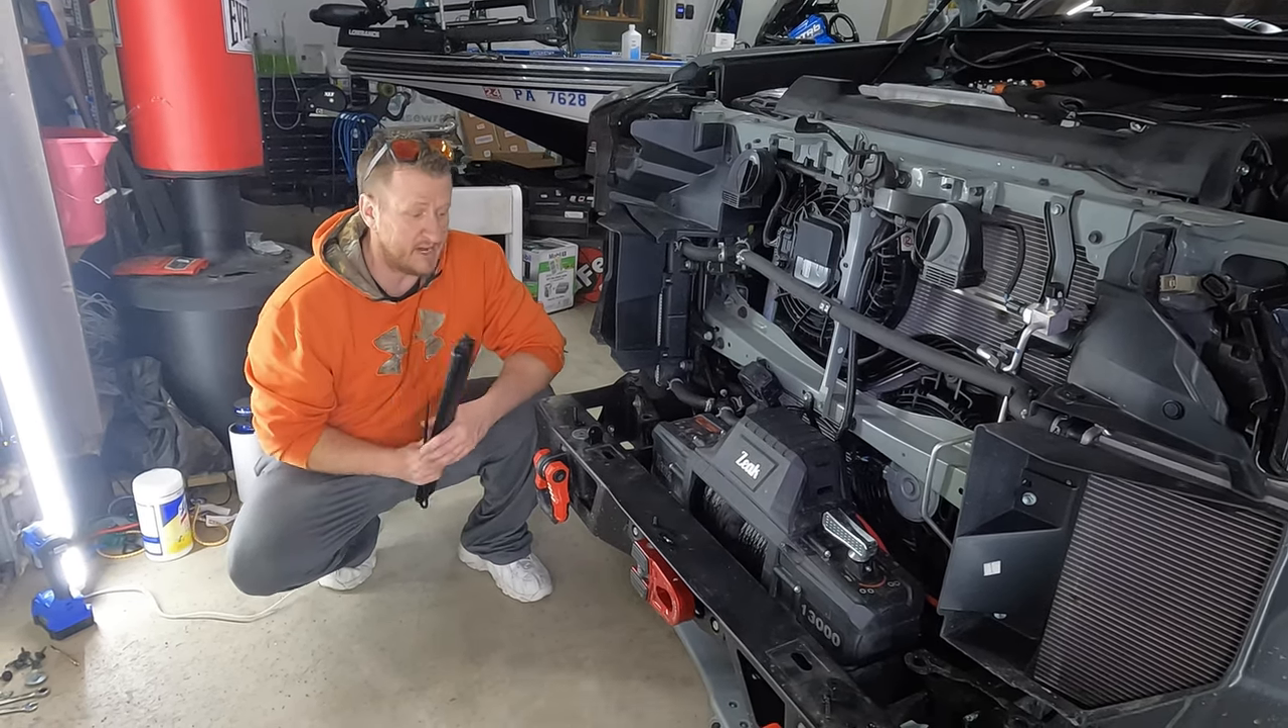So as you can see, we already have the front end removed.